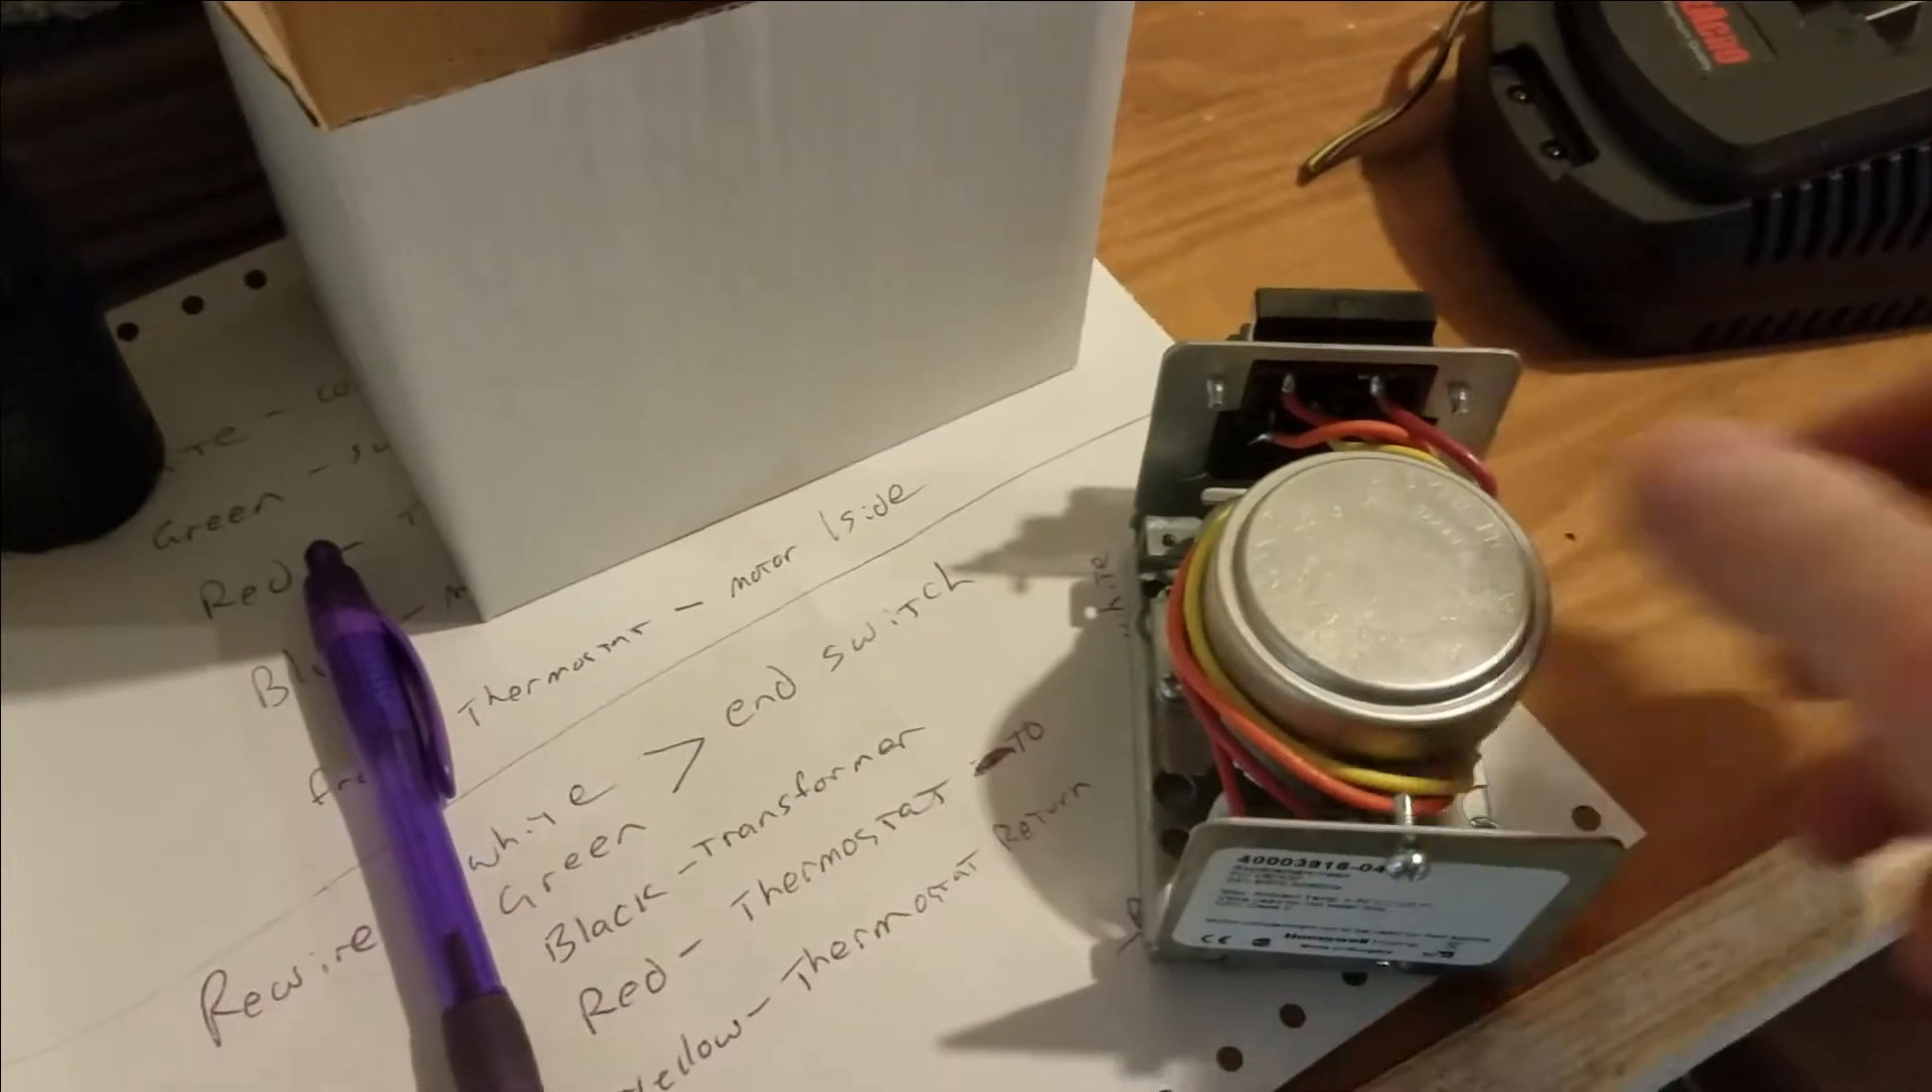So this is the new zone valve with the cover removed off of it here and there's the motor with the proper cover over it.